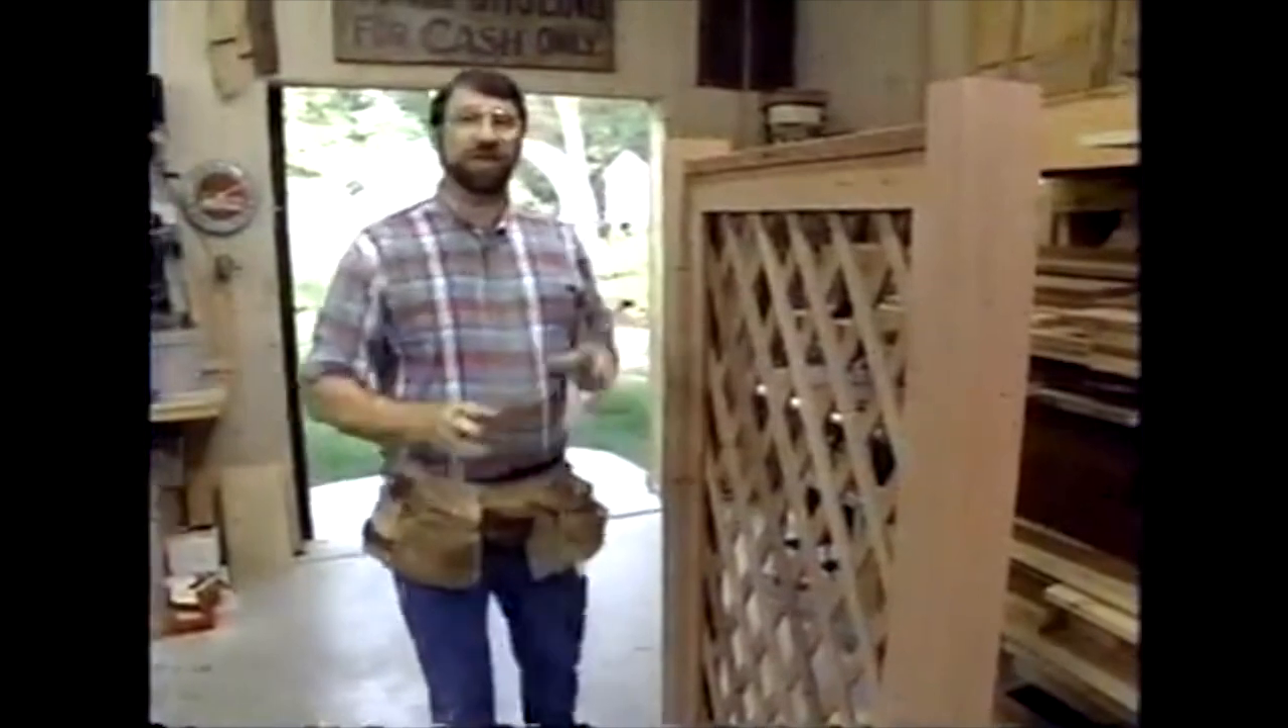Before I left the shop last night, I attached one of the lattice panels to the post and I'll show you how that's done.